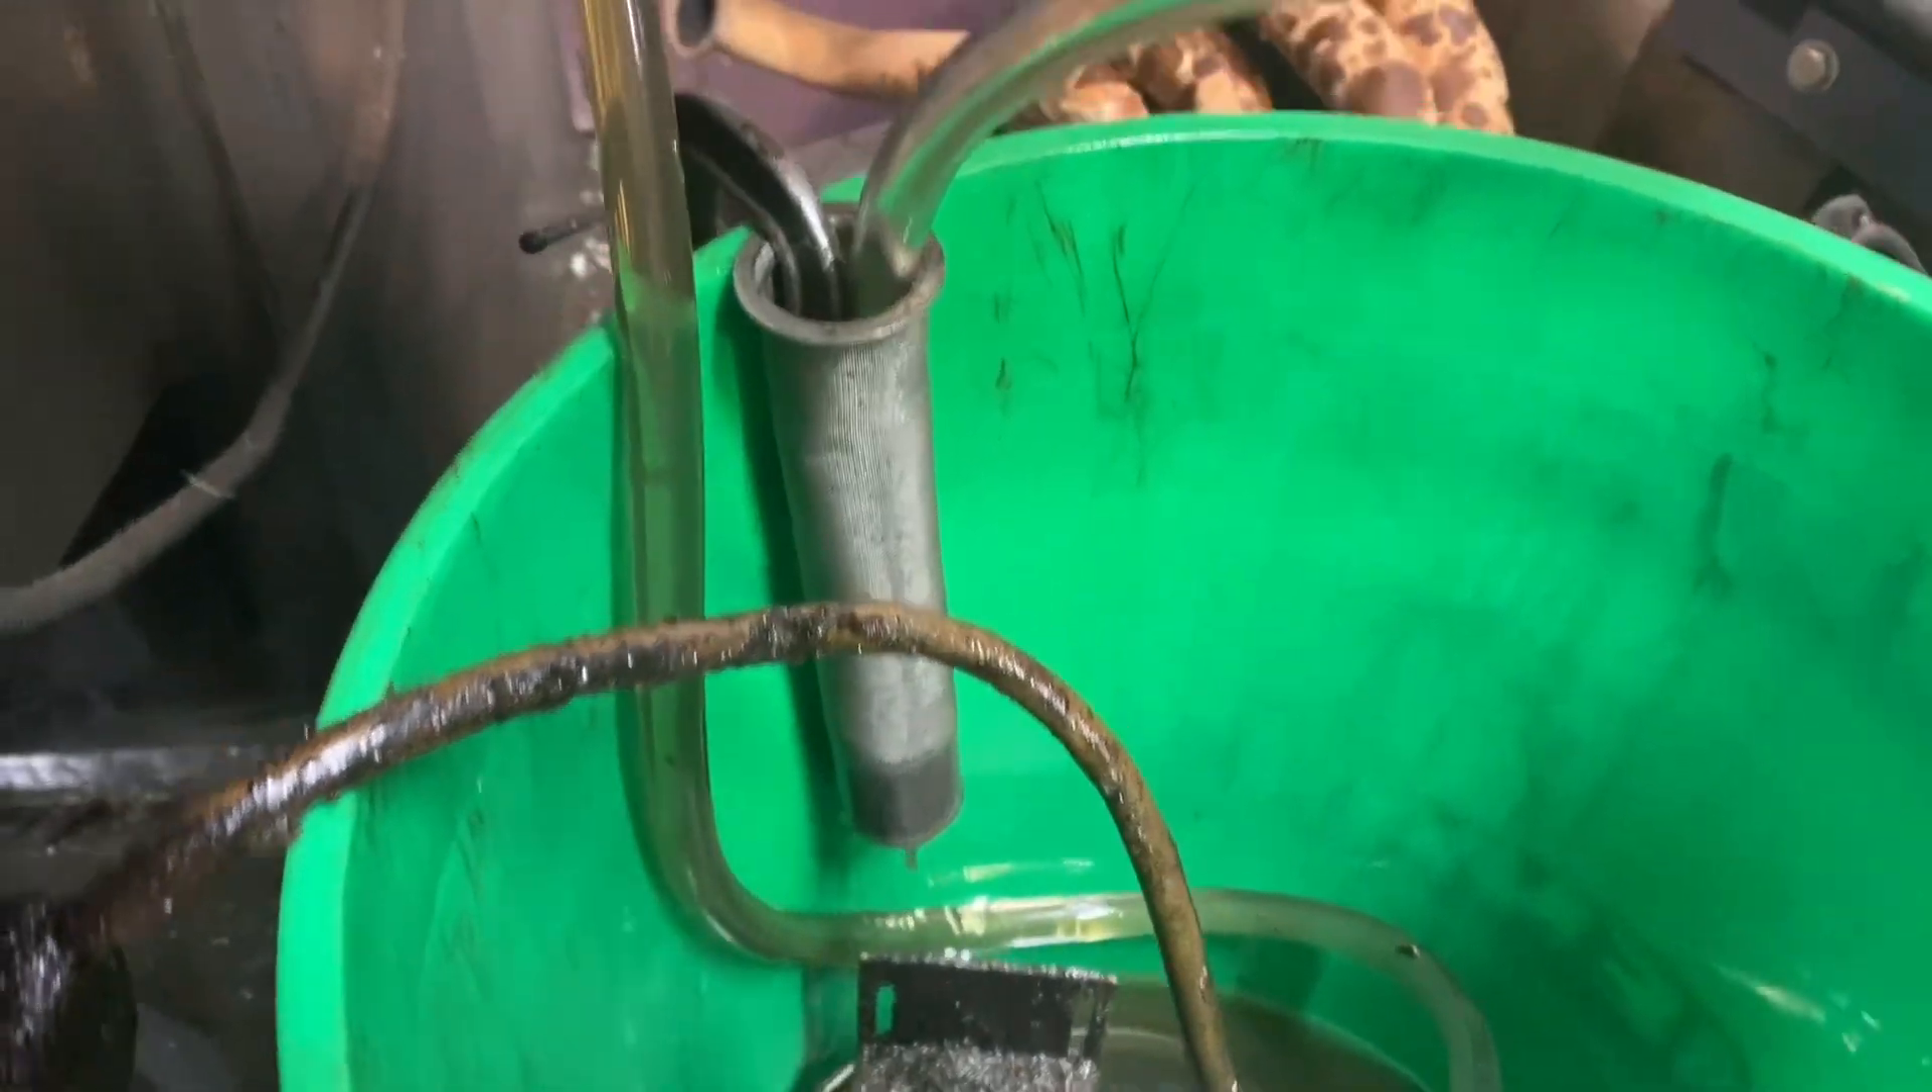And the bucket has a little metal screen that I clamped on the side right there that the return line goes into to catch chips.